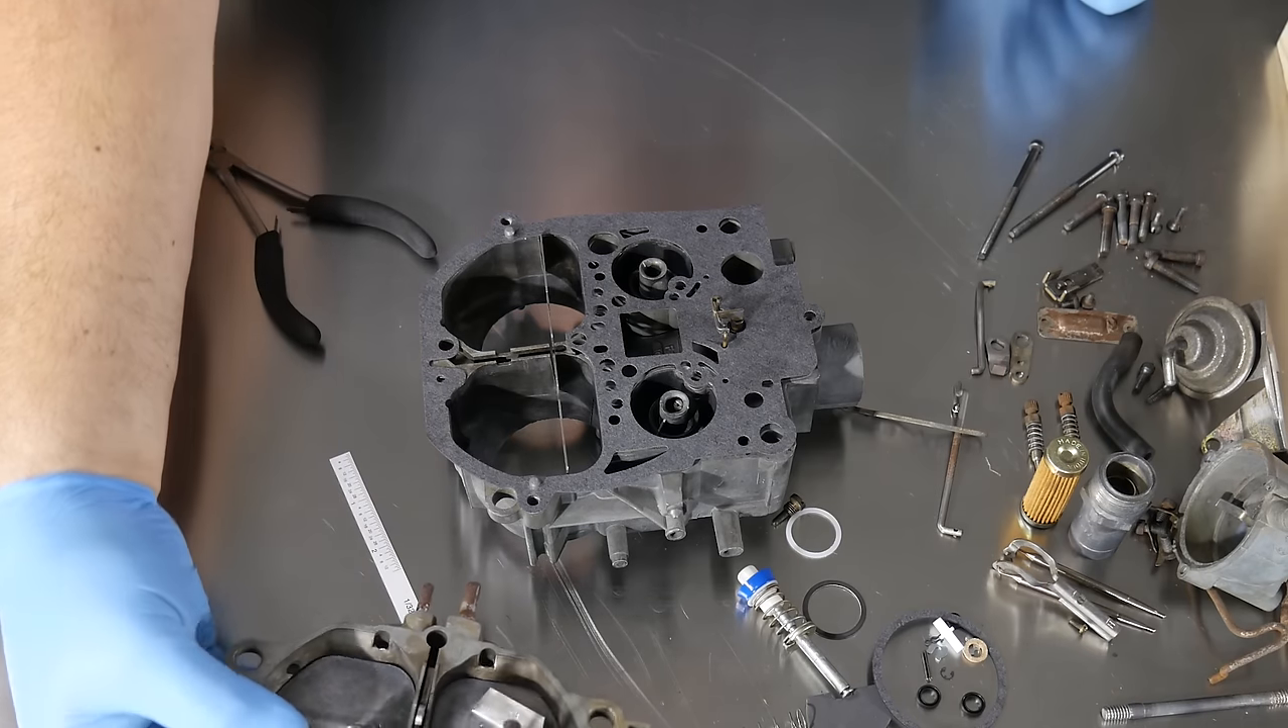So now we've got our gasket on there and we can move forward to actually installing the air horn.